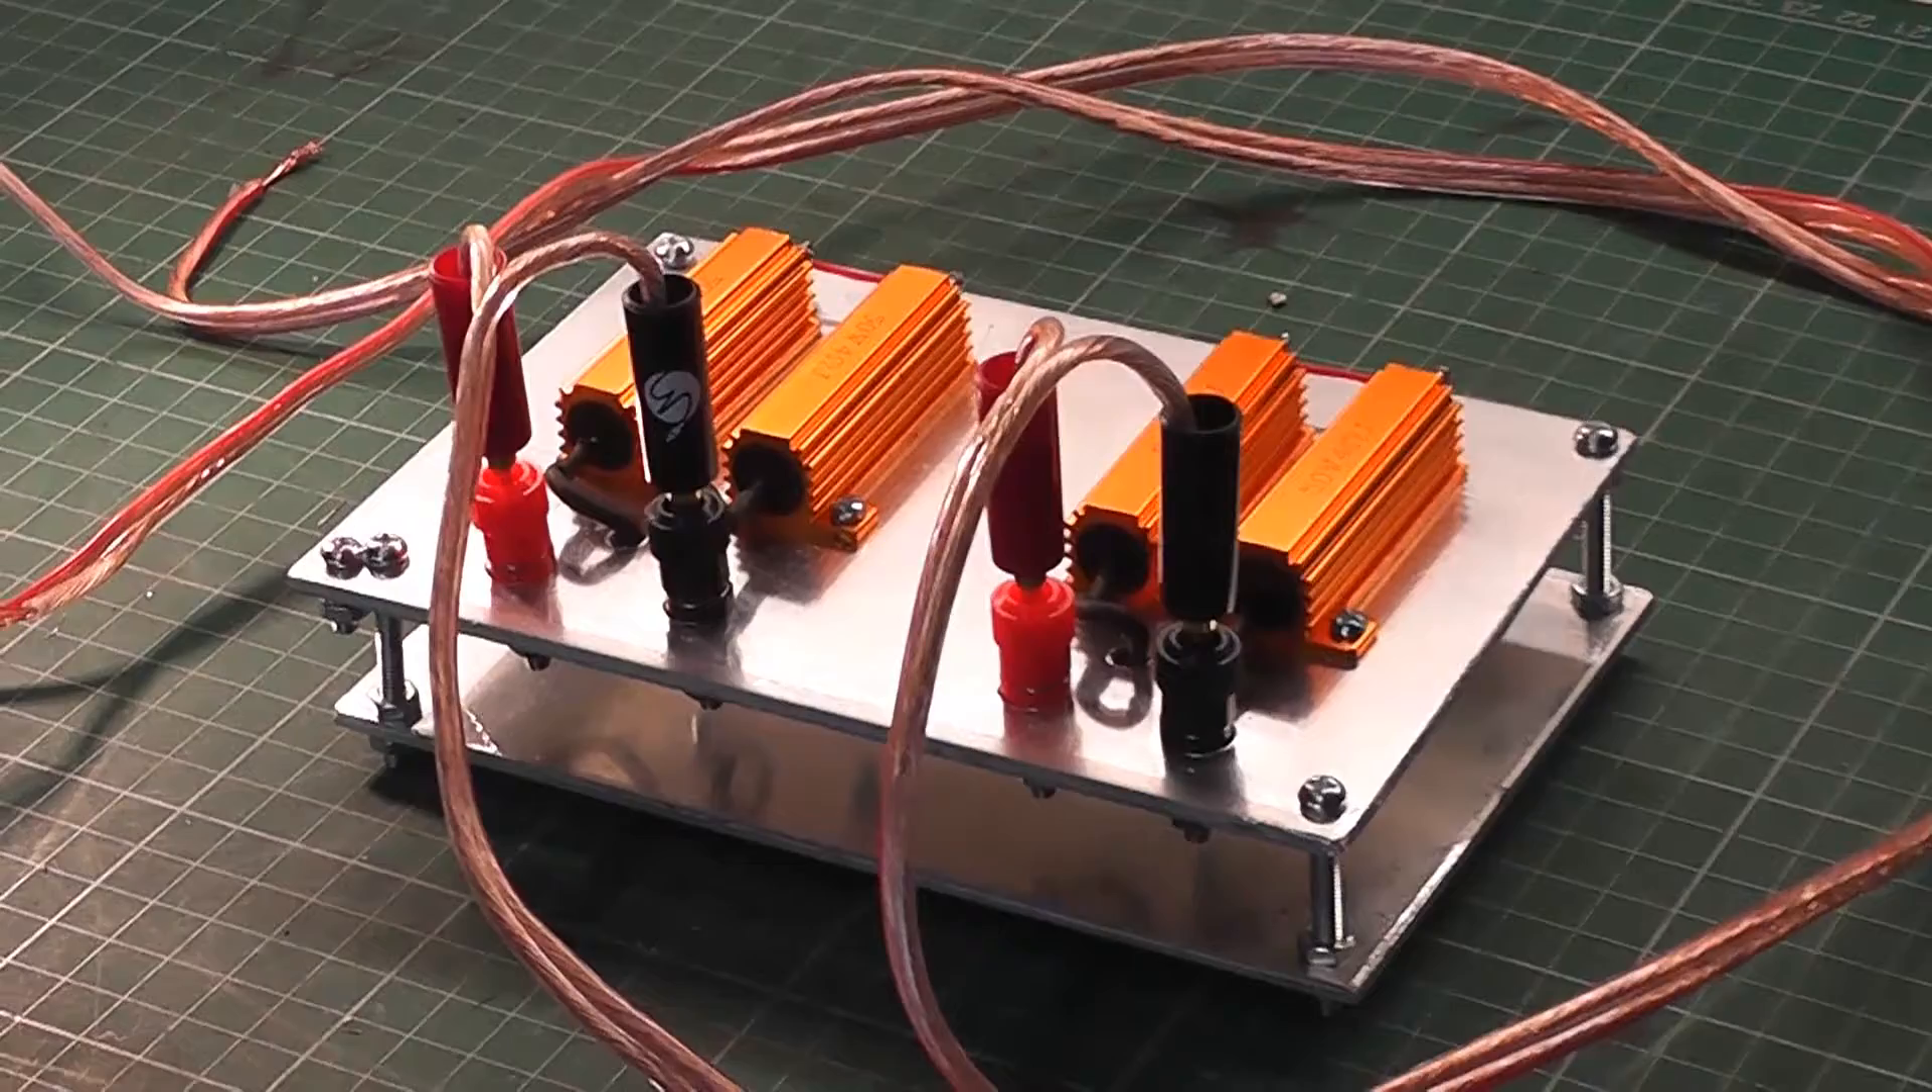Well, after a couple of hours' hard work, here is the assembled unit. As you can see, I've mounted the four resistors on top of the heatsink.